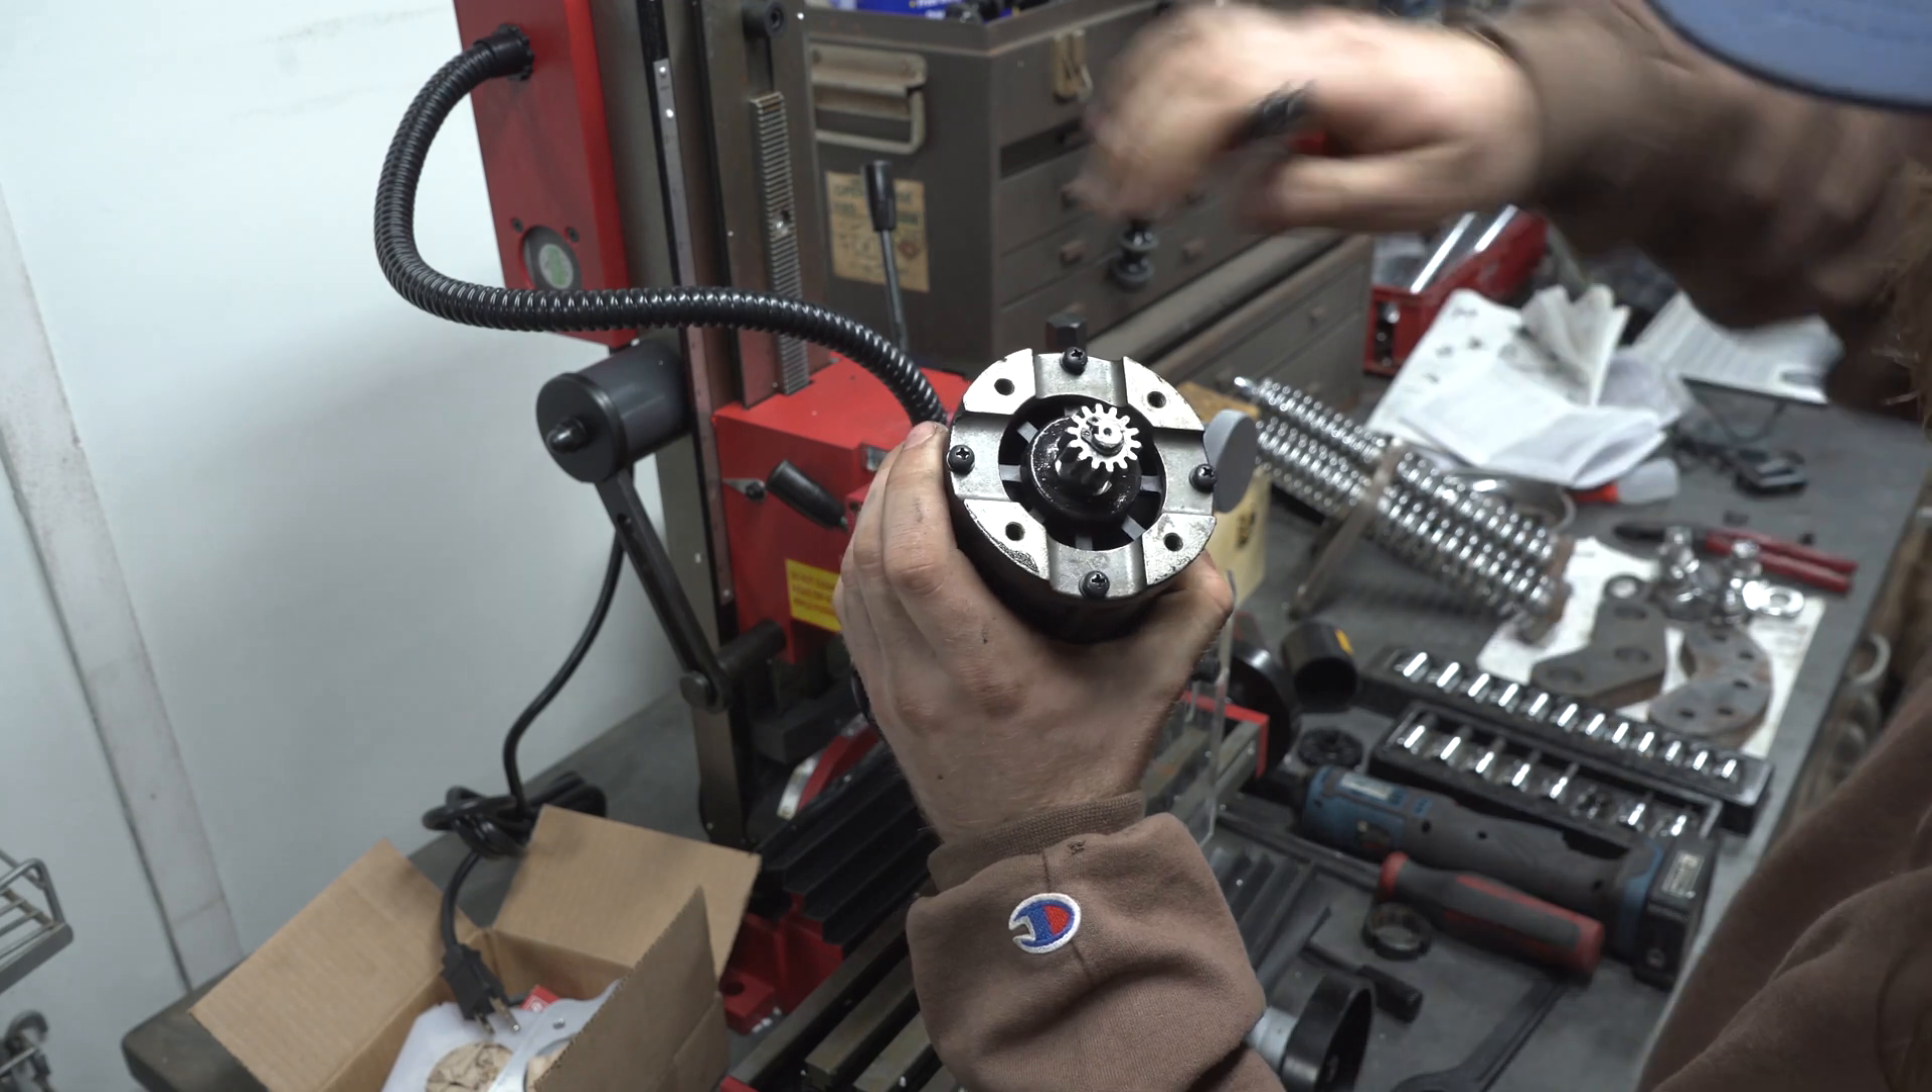All right, now the last step of disassembly is removing the gear off of the motor.